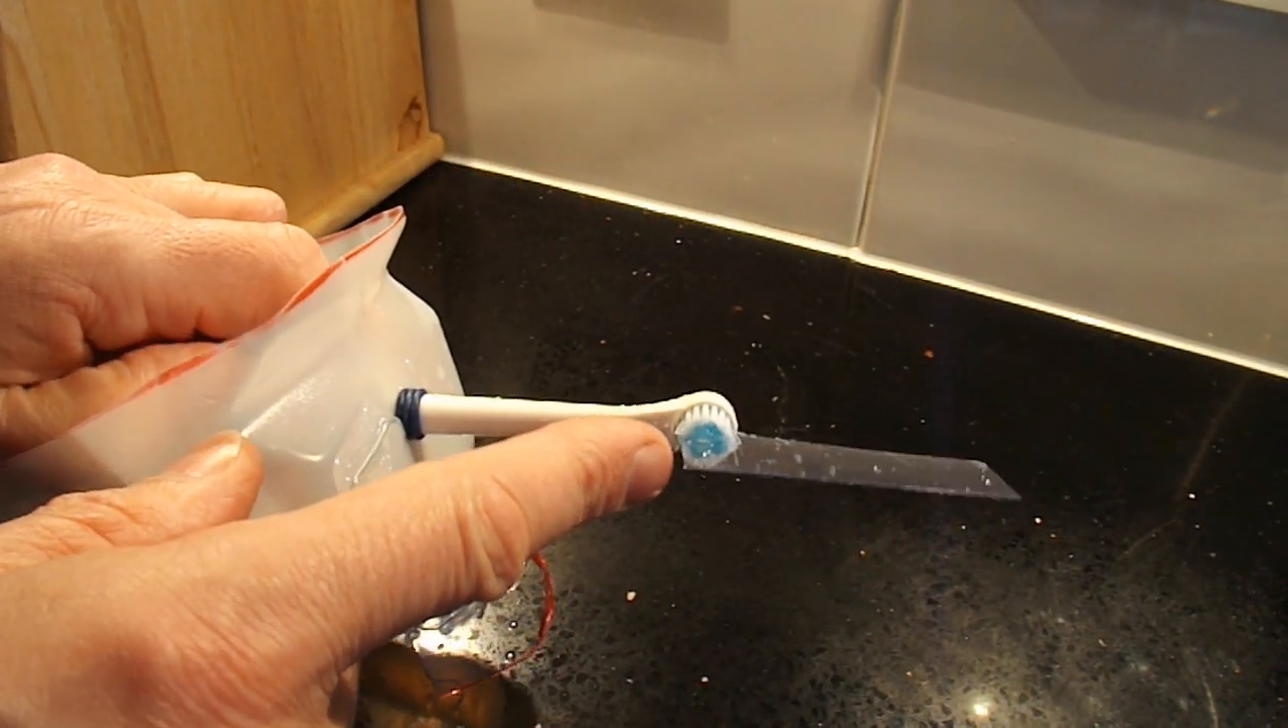All I've done is I've hot glued a strip of plastic into the middle of the brush and as the brush goes it flips the plastic back and forwards.